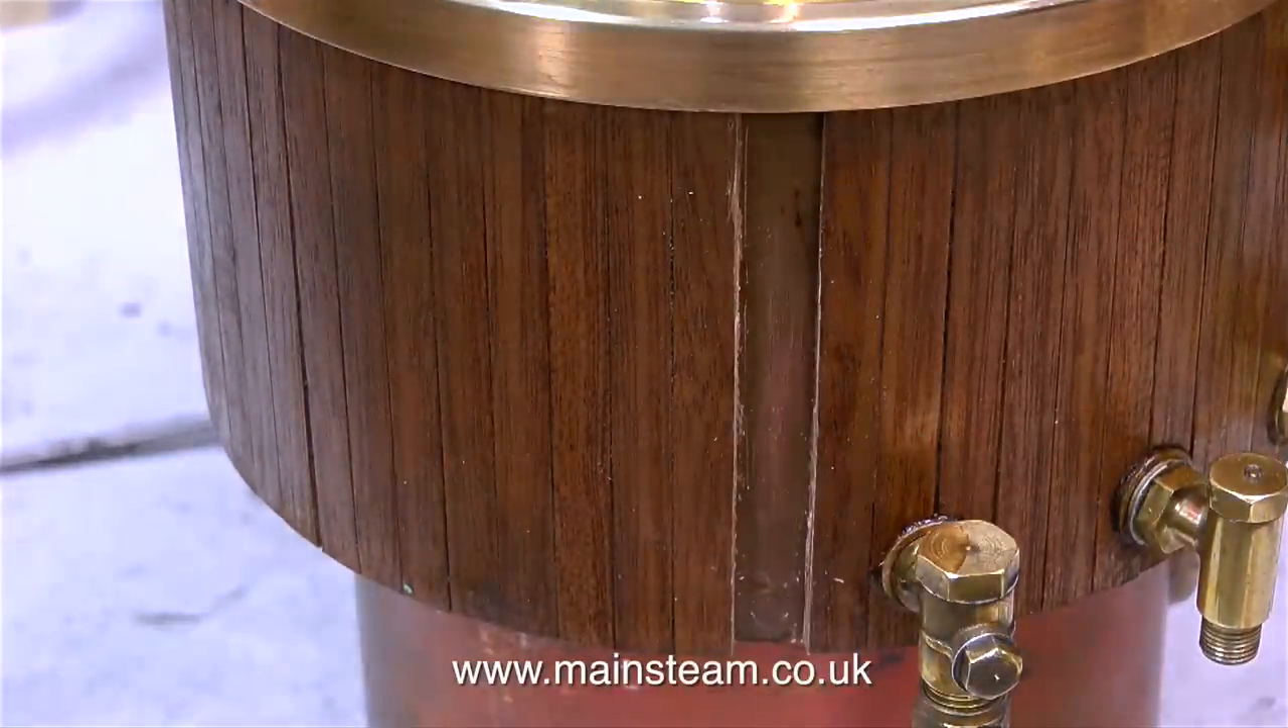And look, round the other side of the boiler is another gap and this is a big one.